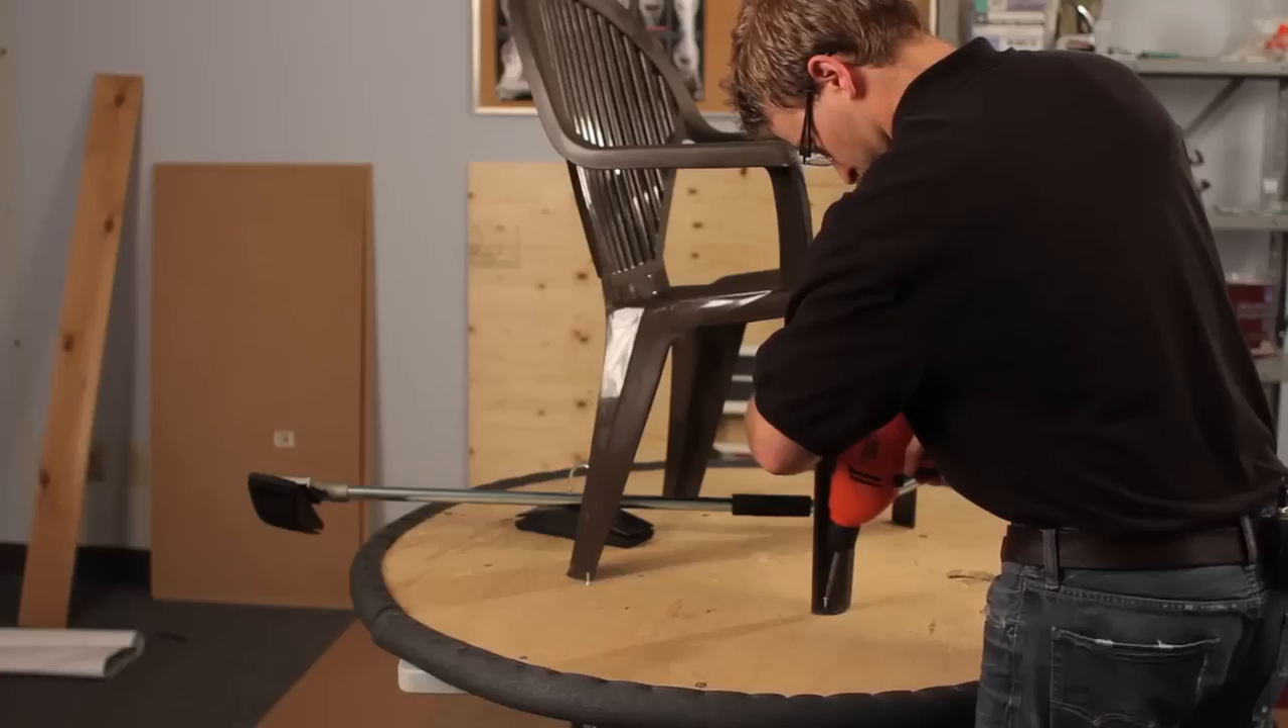Now we can see the pipe insulation that we've installed around the edge of the discs.